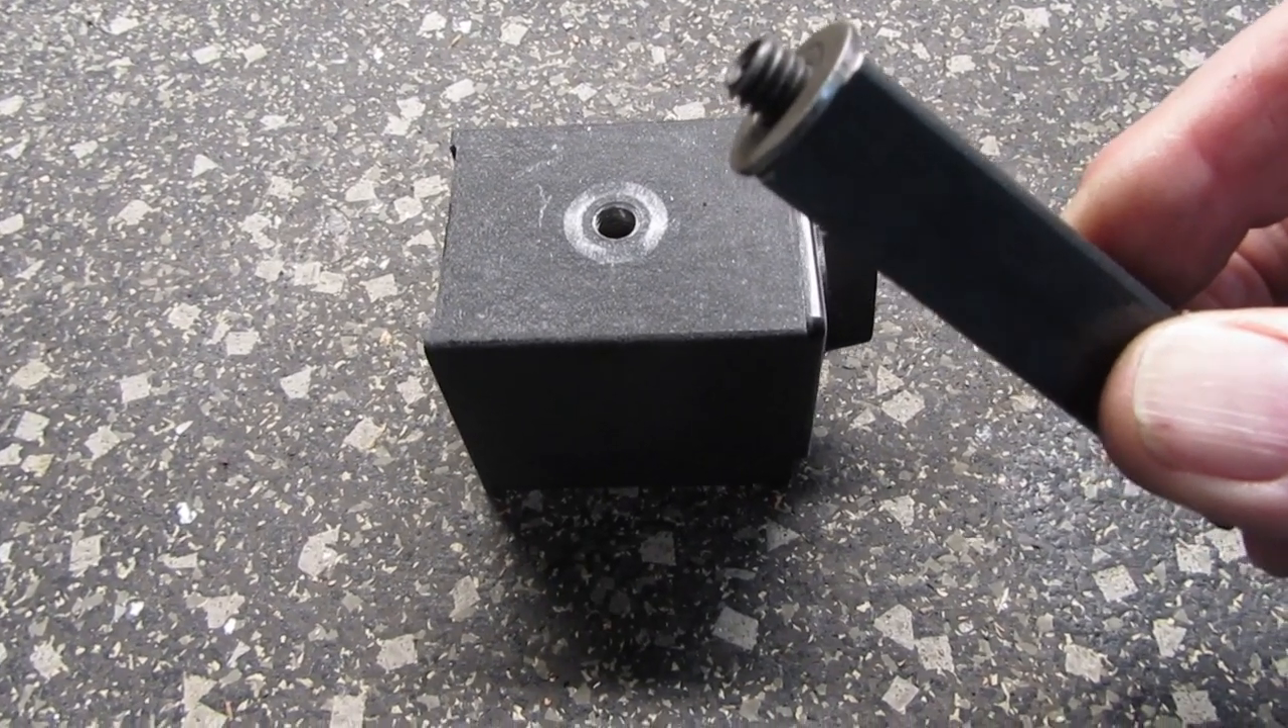Well here's our part with the set screw in and I put a washer on there.